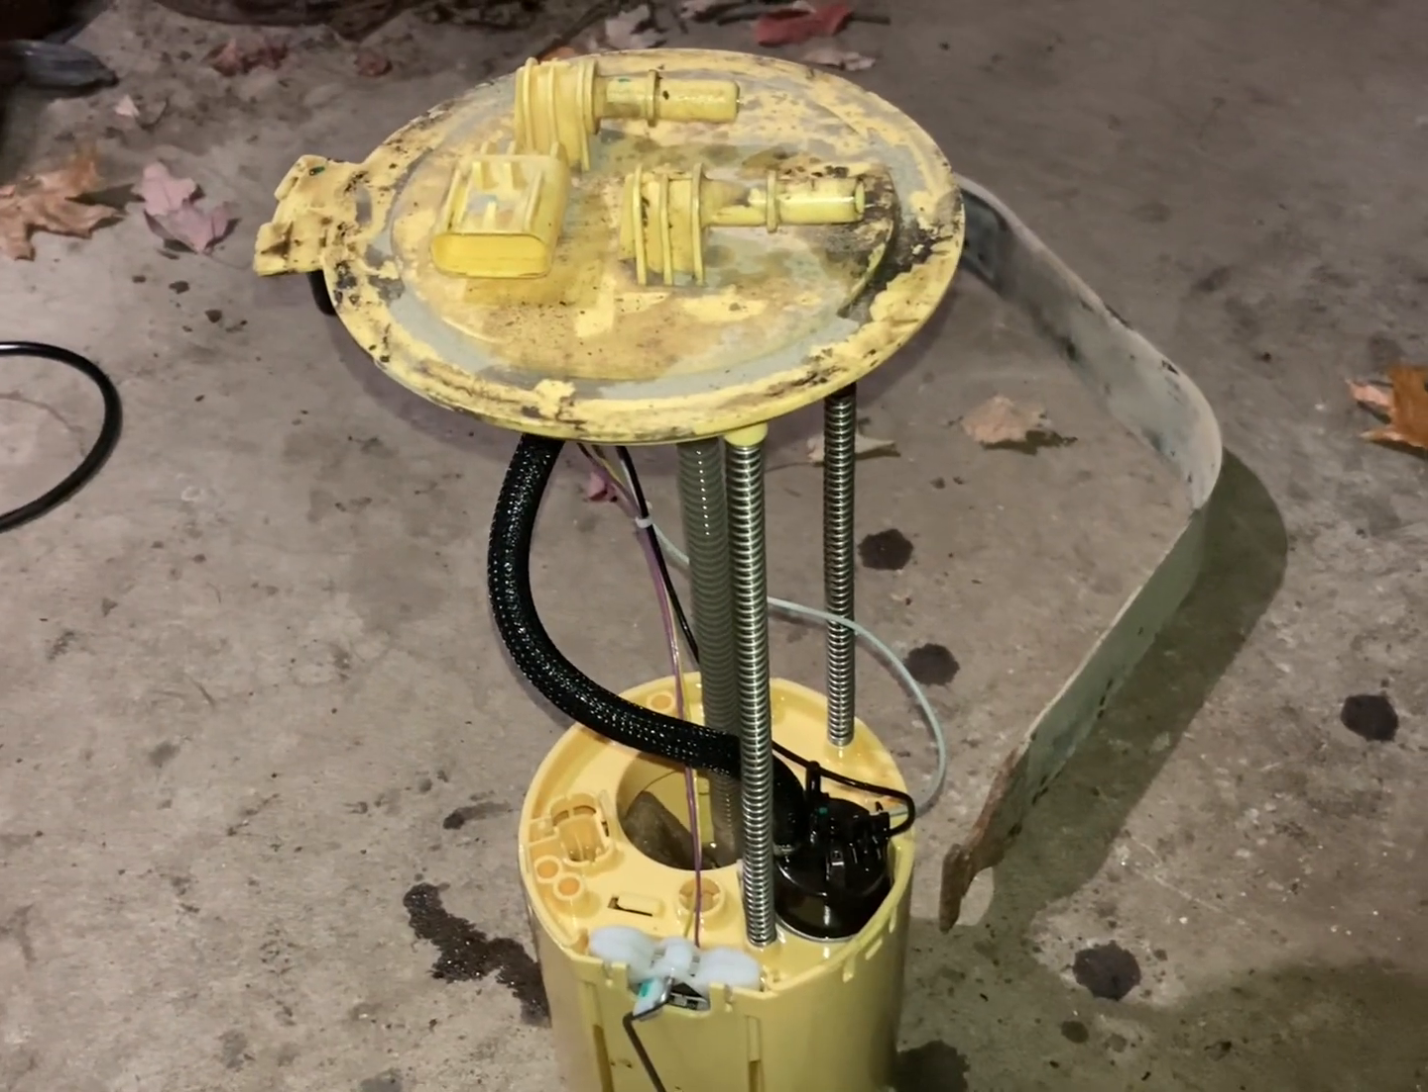And that's the fuel pump removed and on the ground.